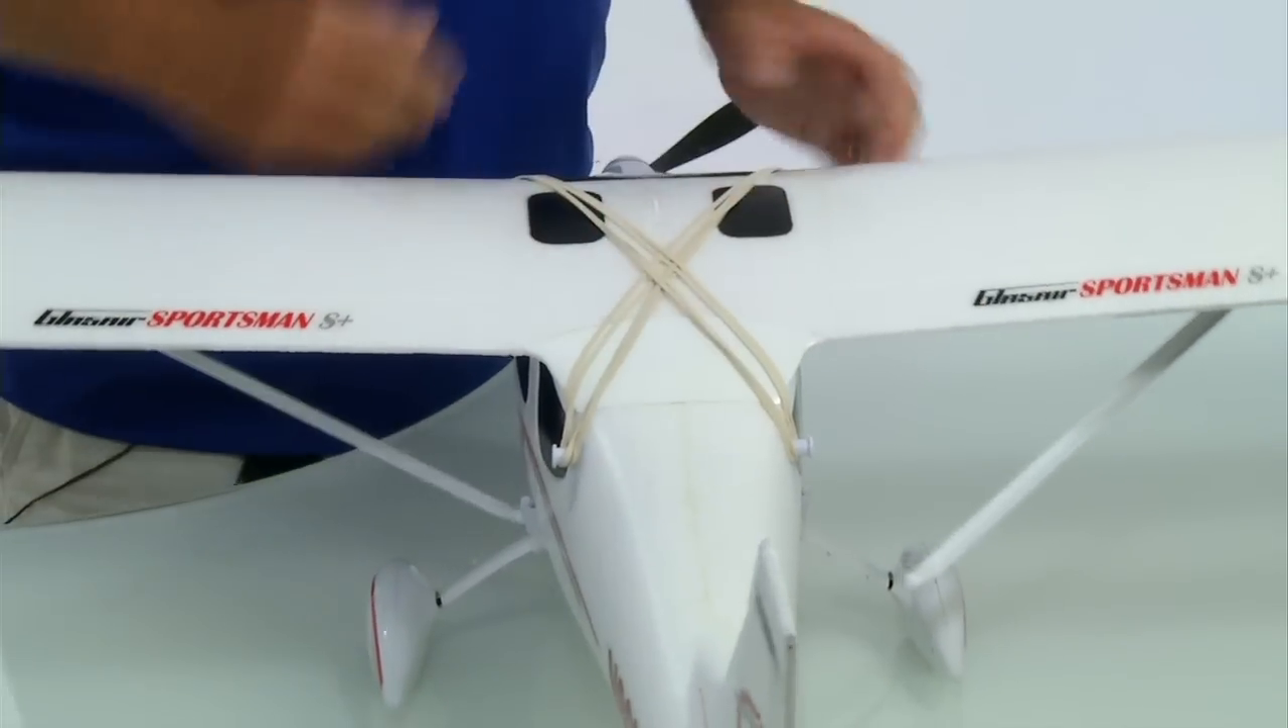And that's the wing held to the fuselage.